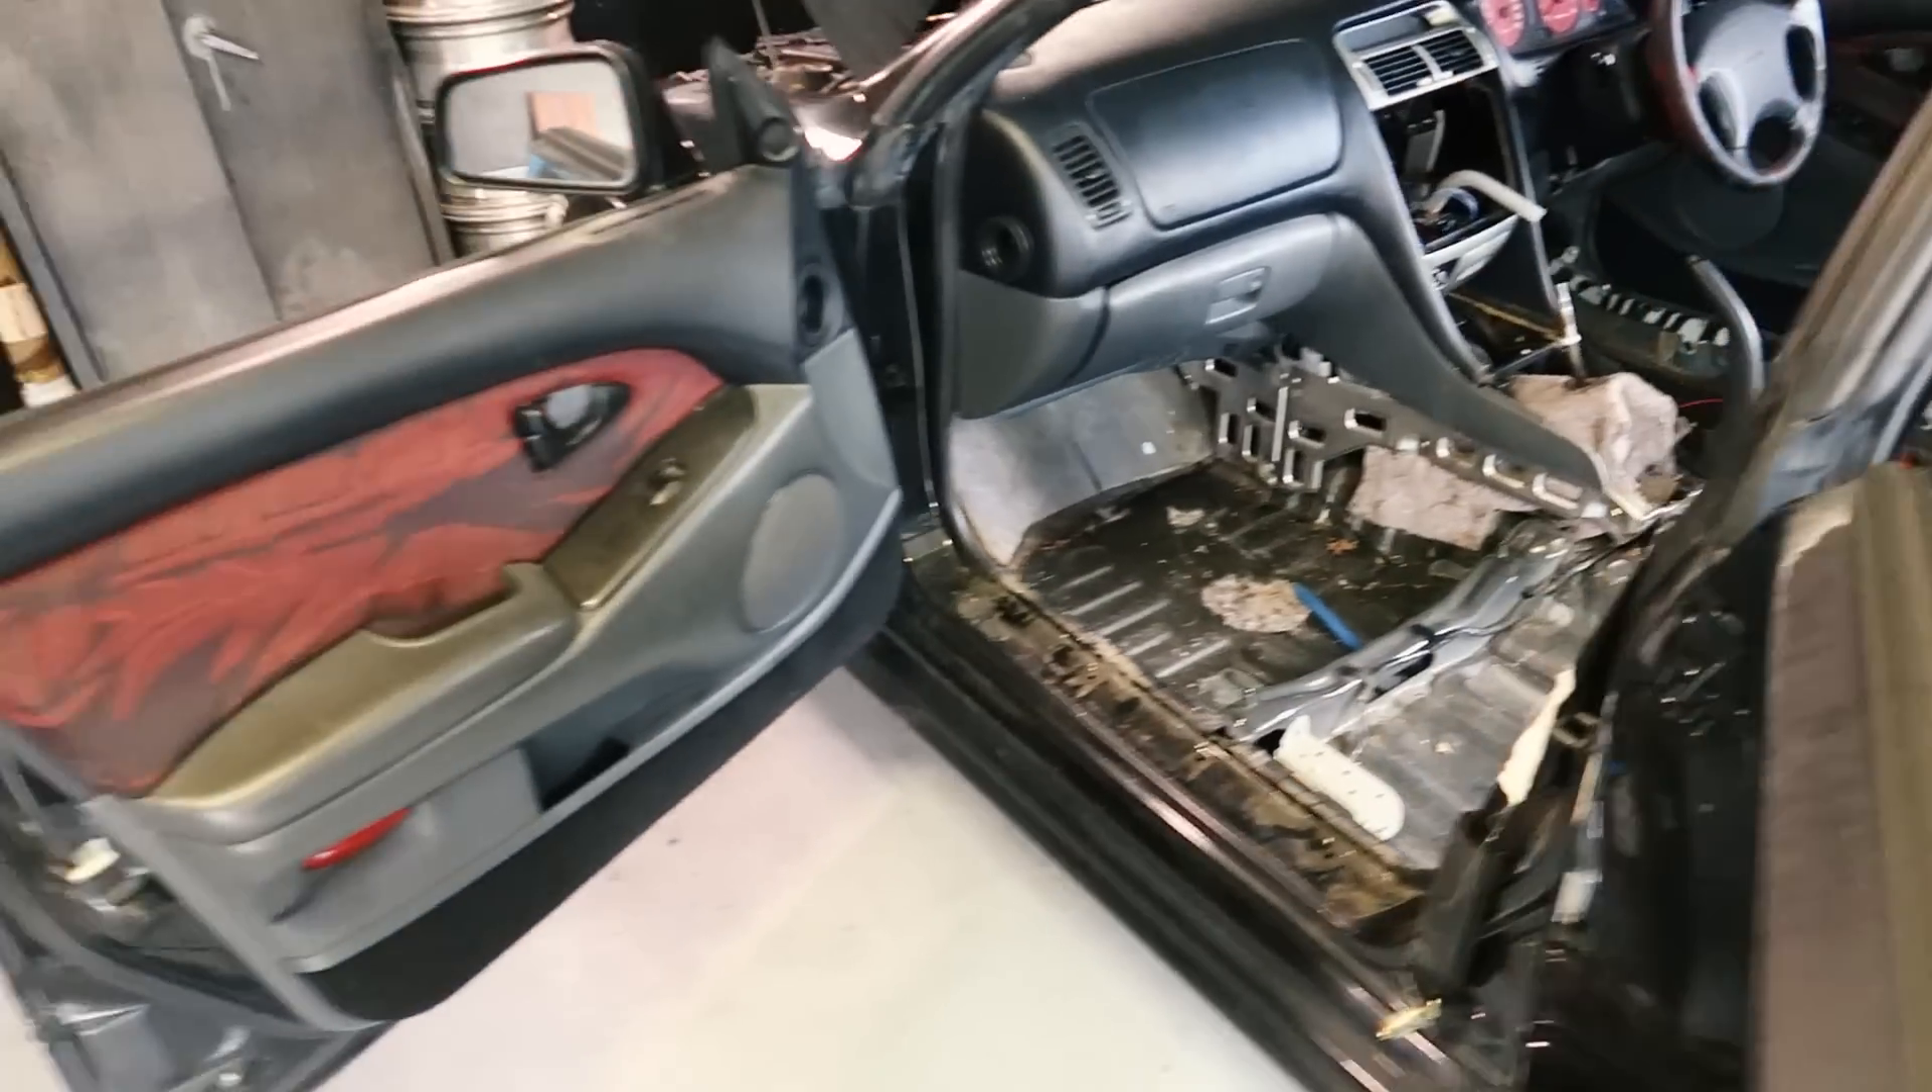So we got the interior stripped out we got the carpet stripped out.